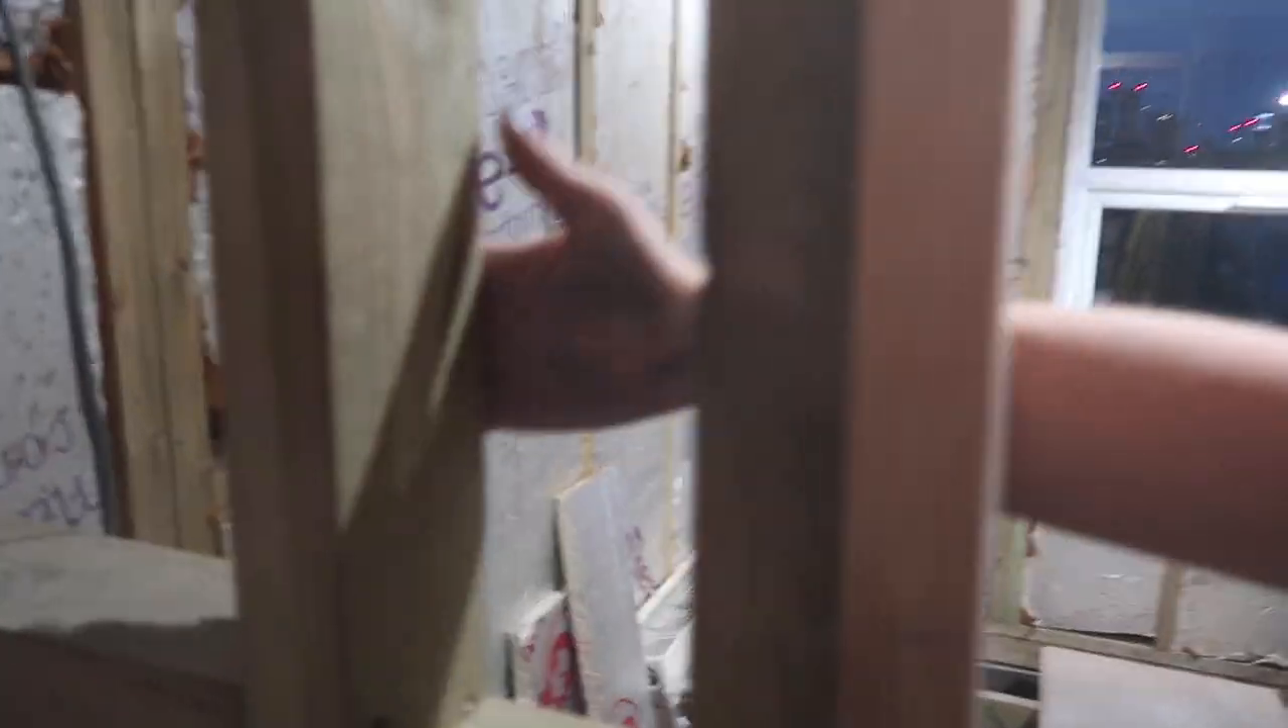And yeah we are very close just got to obviously plasterboard this side and the side to make this stud wall finito and that's it.